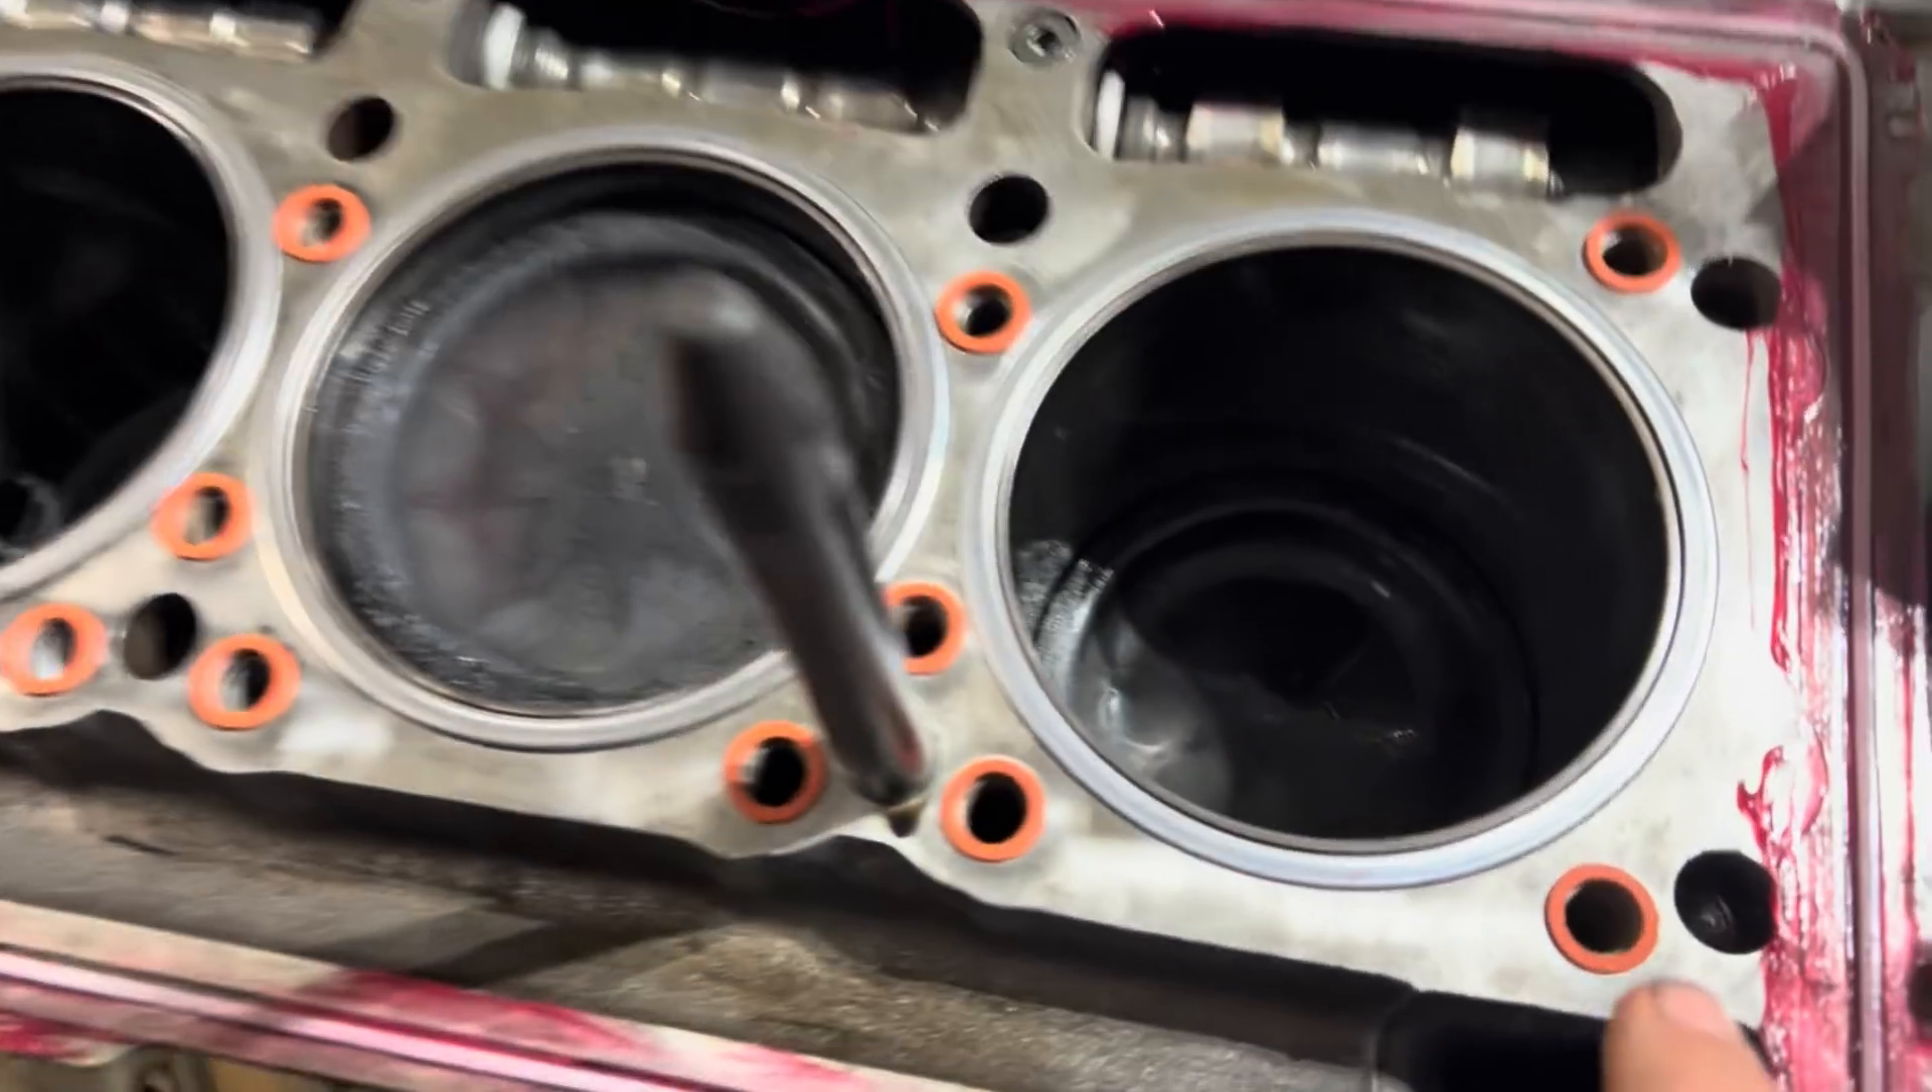We've got all our little rubber O-ring headgaskets on.